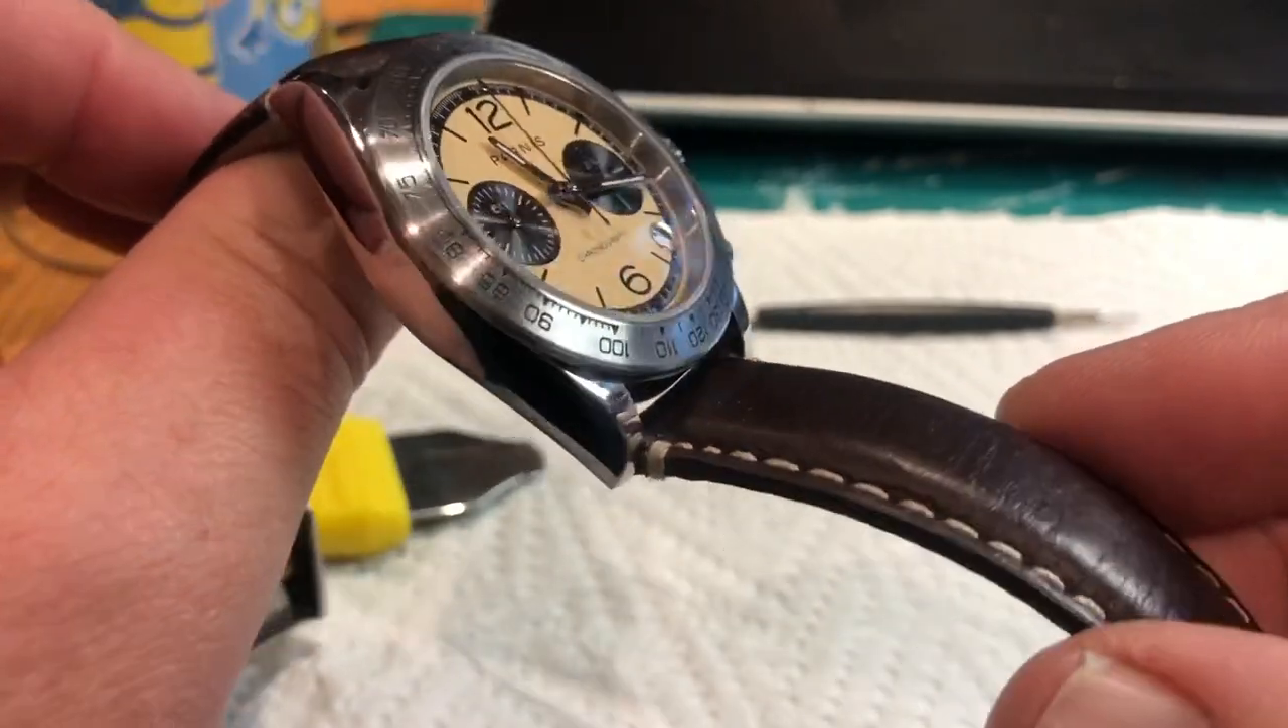I installed the strap and would you look at that.